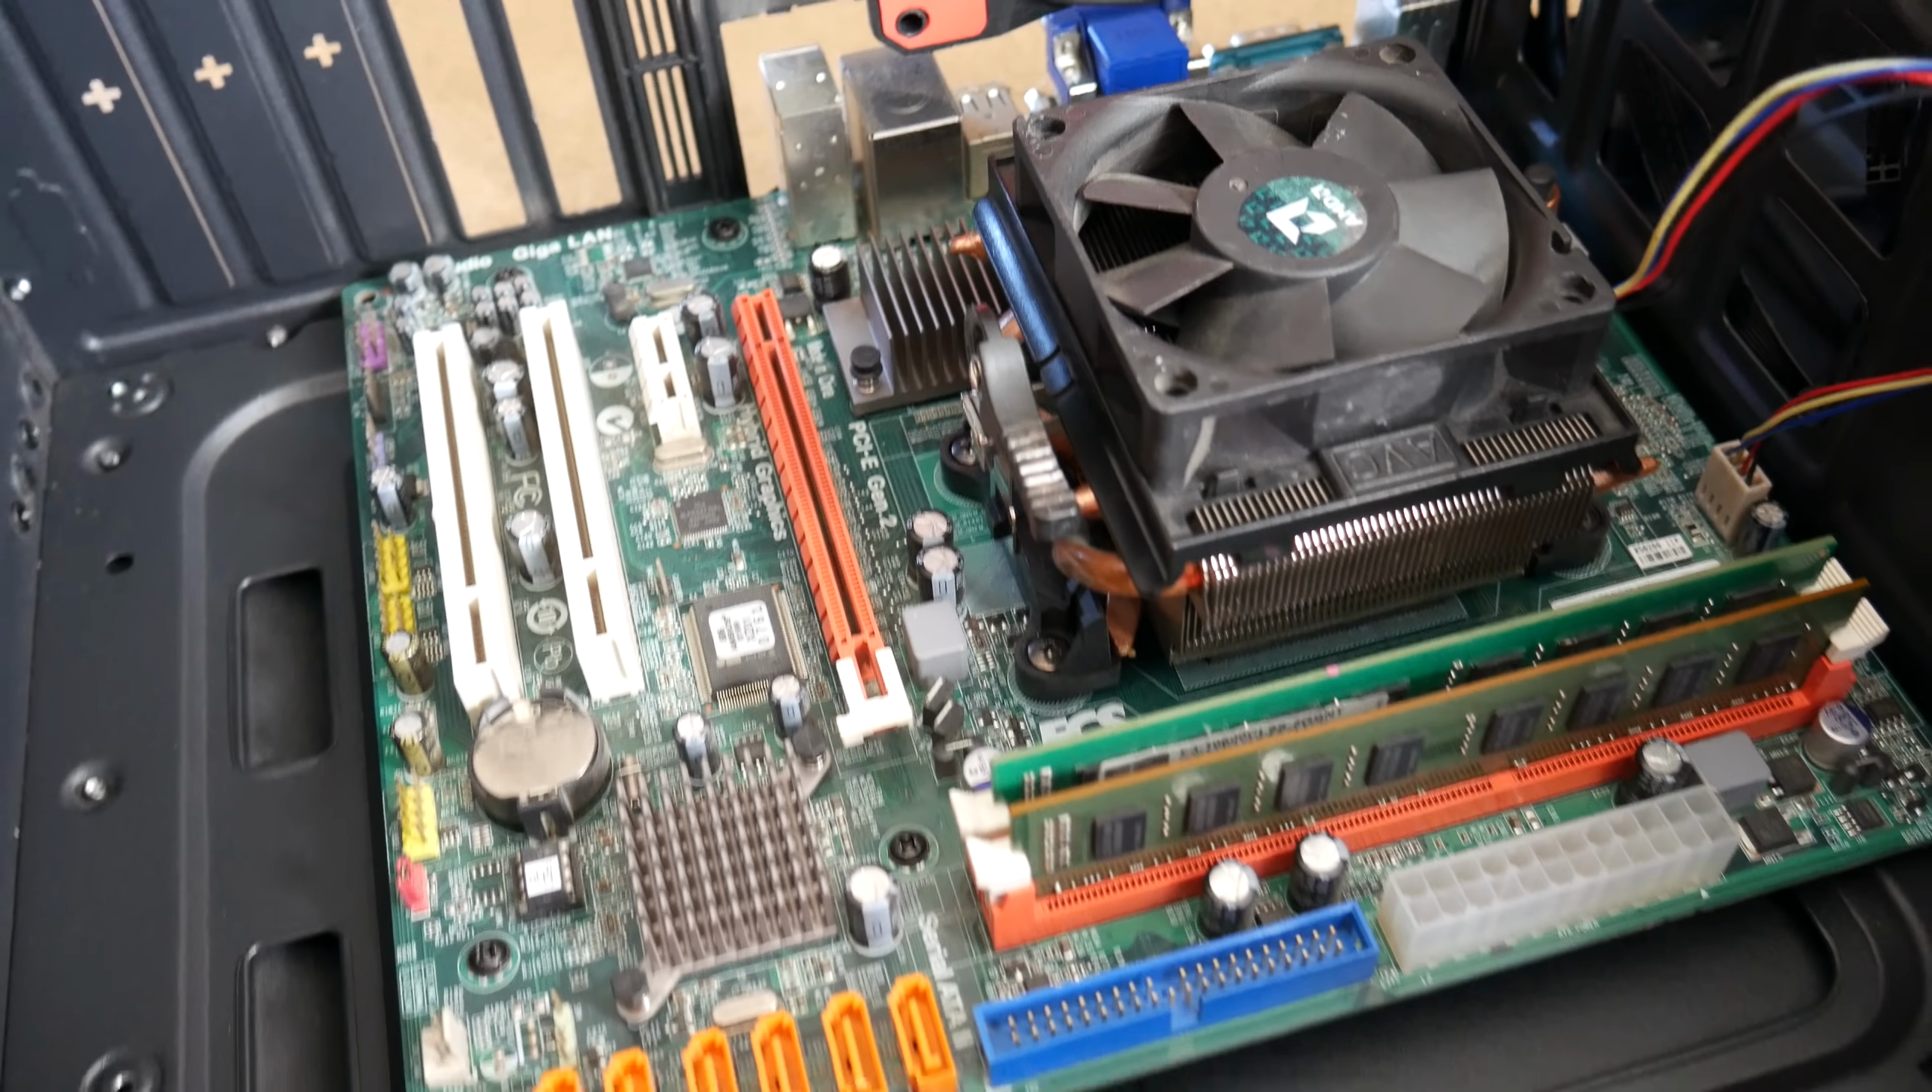Y ahí tenemos nuestra placa ya puesta en un gabinete.